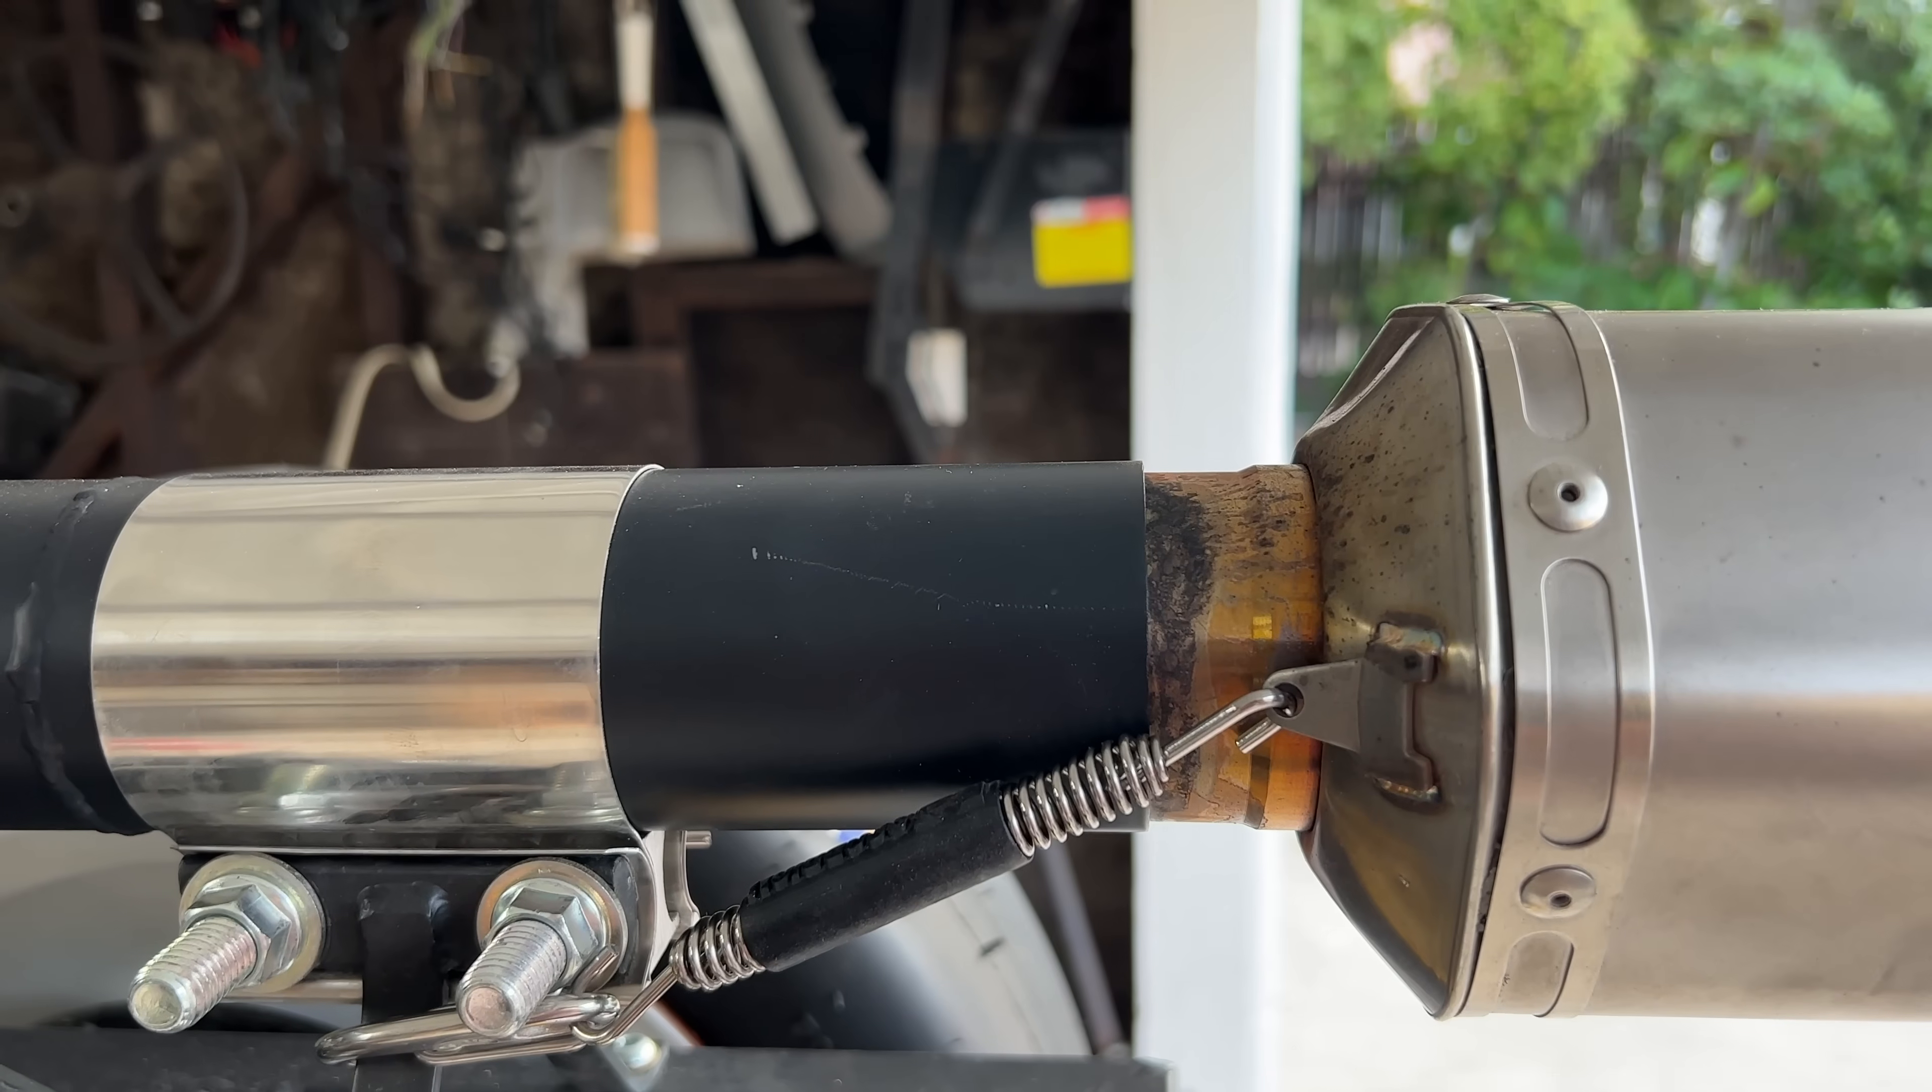It's supposed to slip over the exhaust, but this is a larger exhaust and it just happens to slip right inside the exhaust pipe.